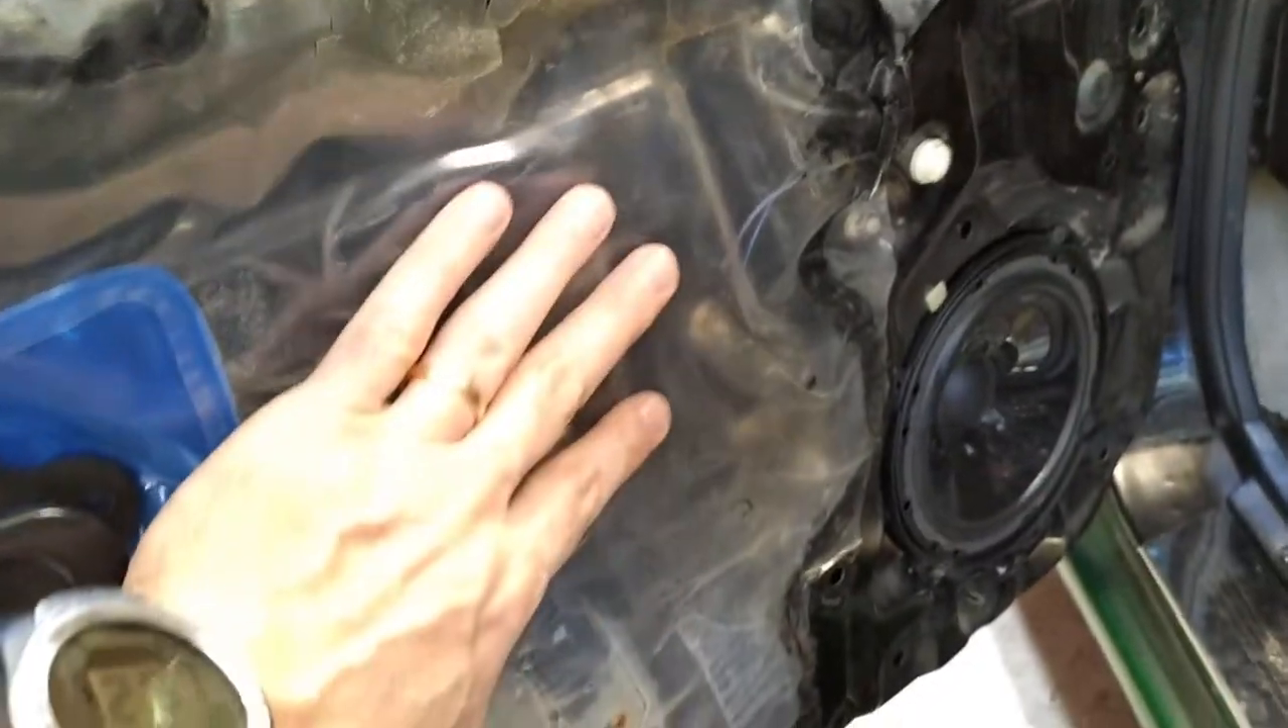So we've exposed our little vapor barrier.